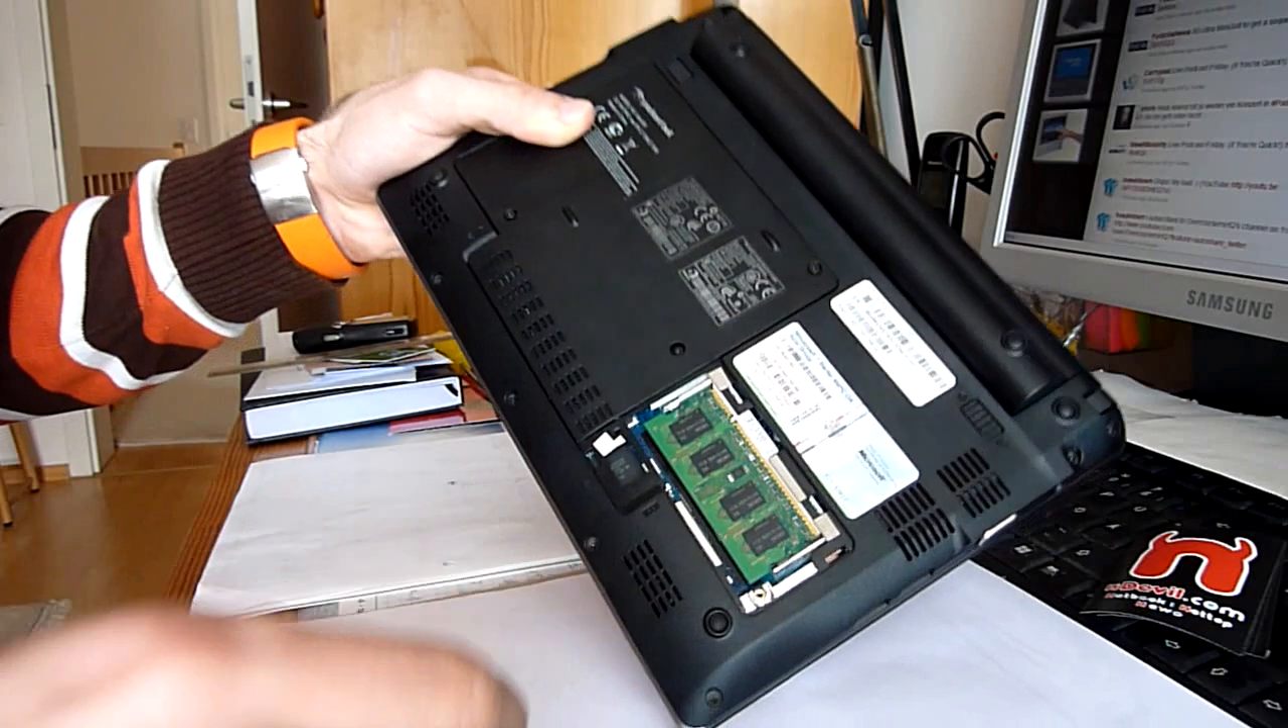You can already see we have the RAM stick inside.